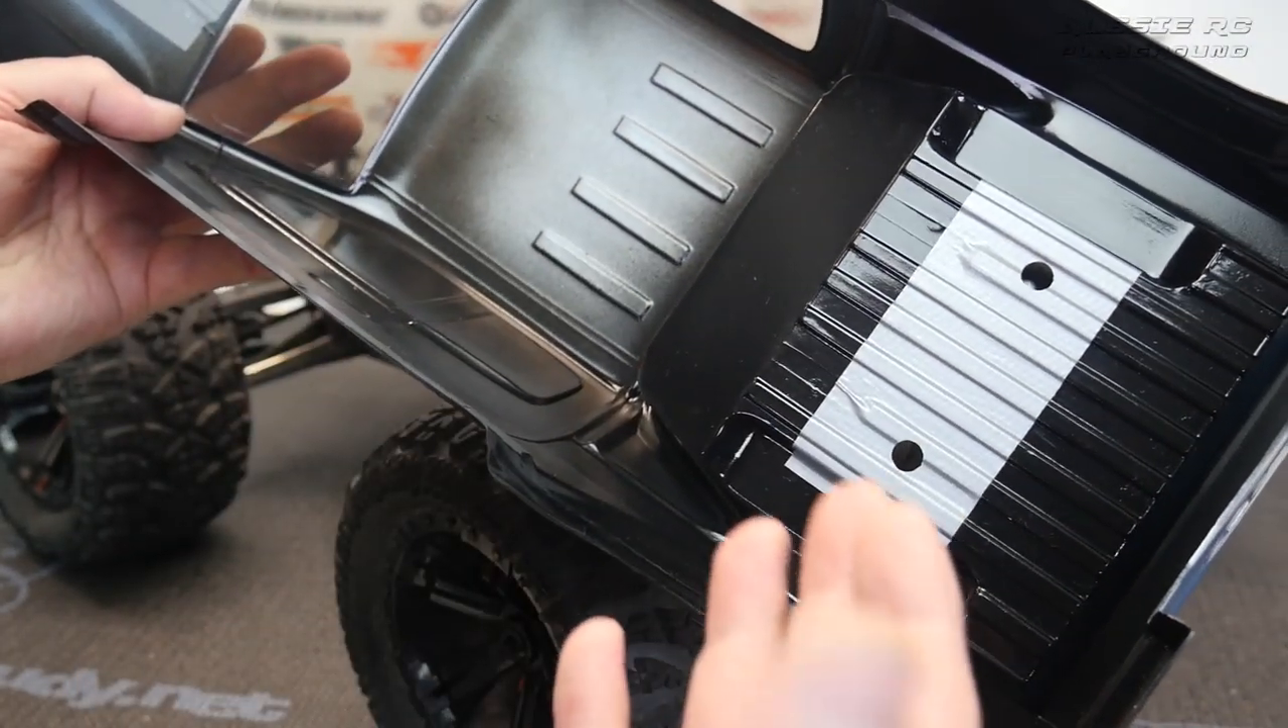I've got some tape right where the body posts go.